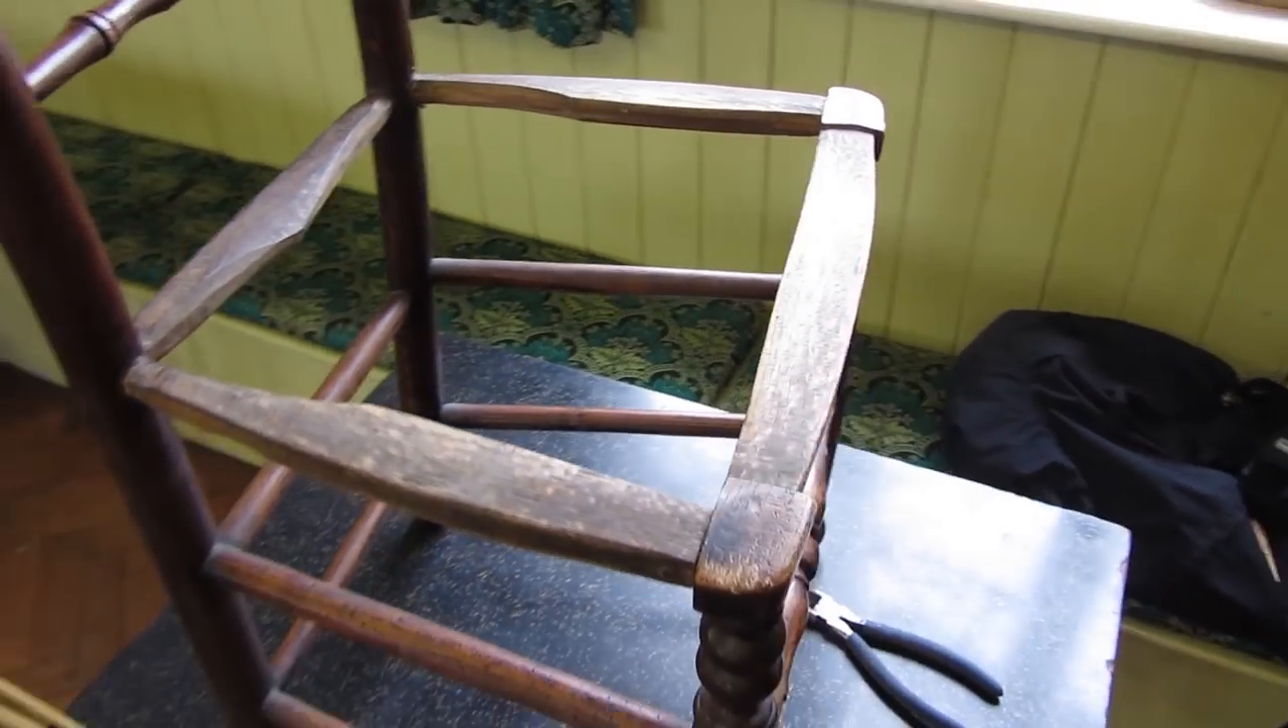That's the chair with the seat removed so now that's ready for rushing.